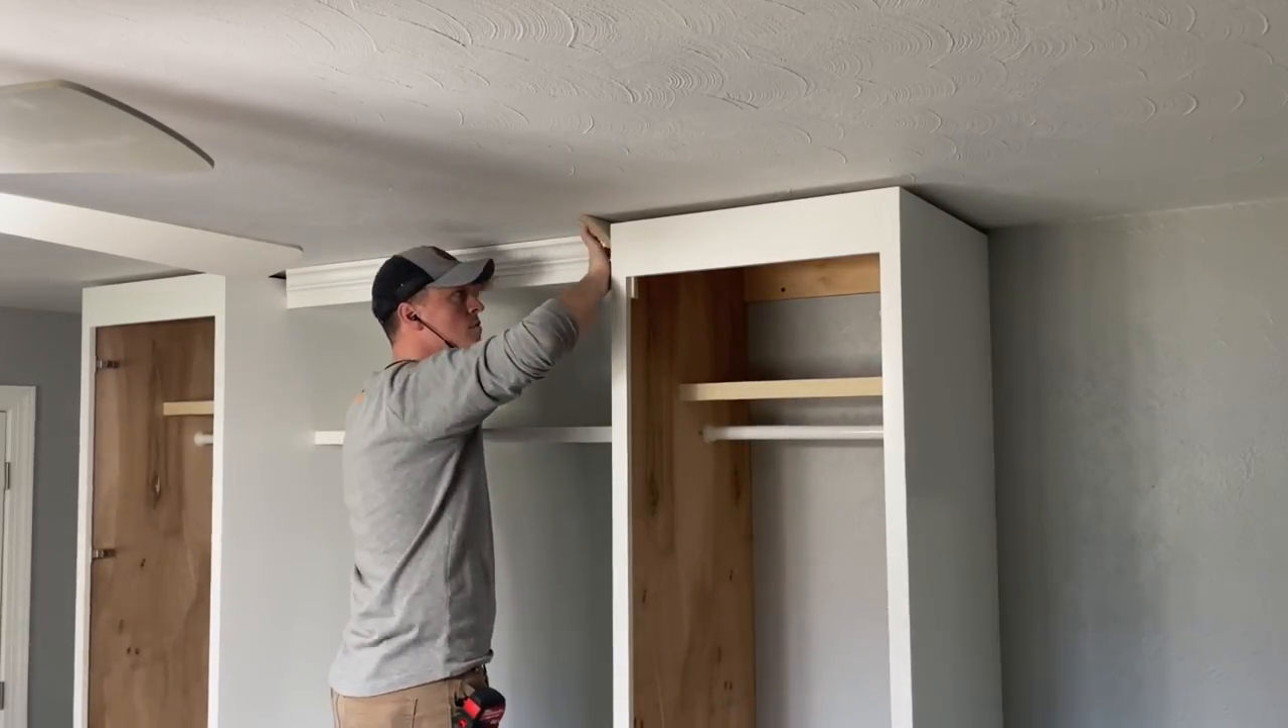For now I am just putting the crown on the built in but I plan on continuing it around the rest of the room too.